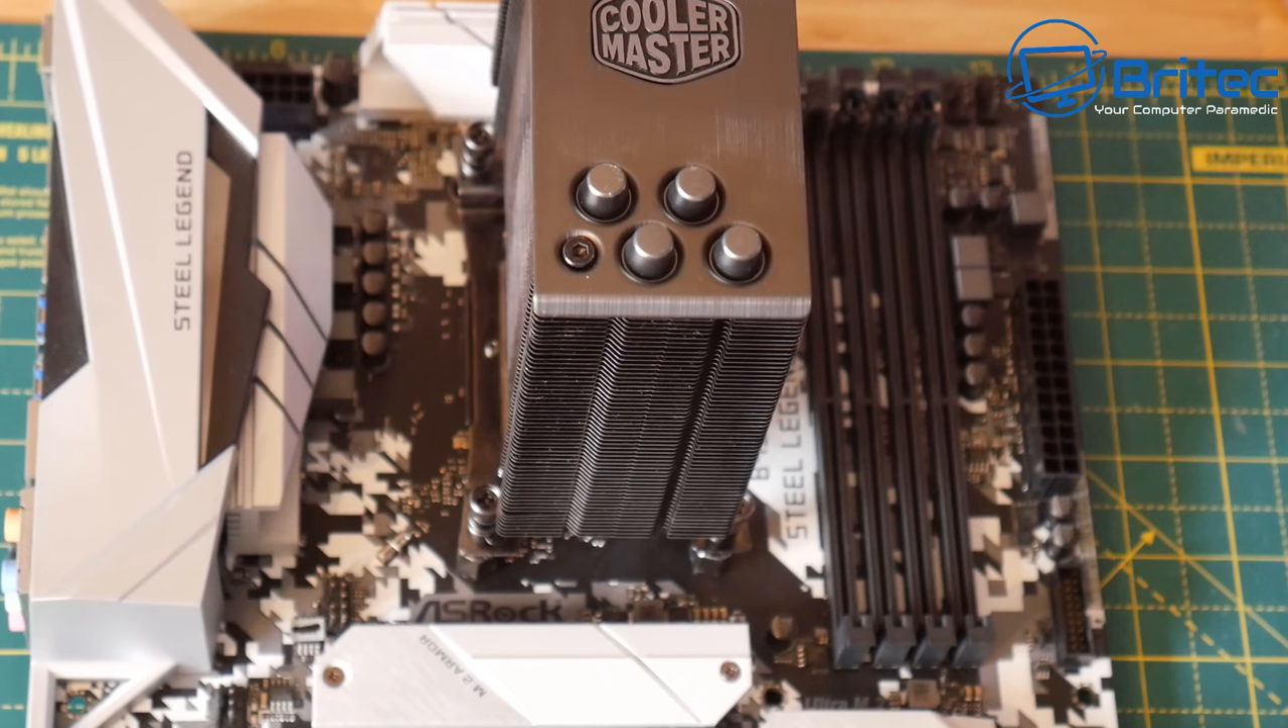You notice the actual fan has been removed from the cooler.